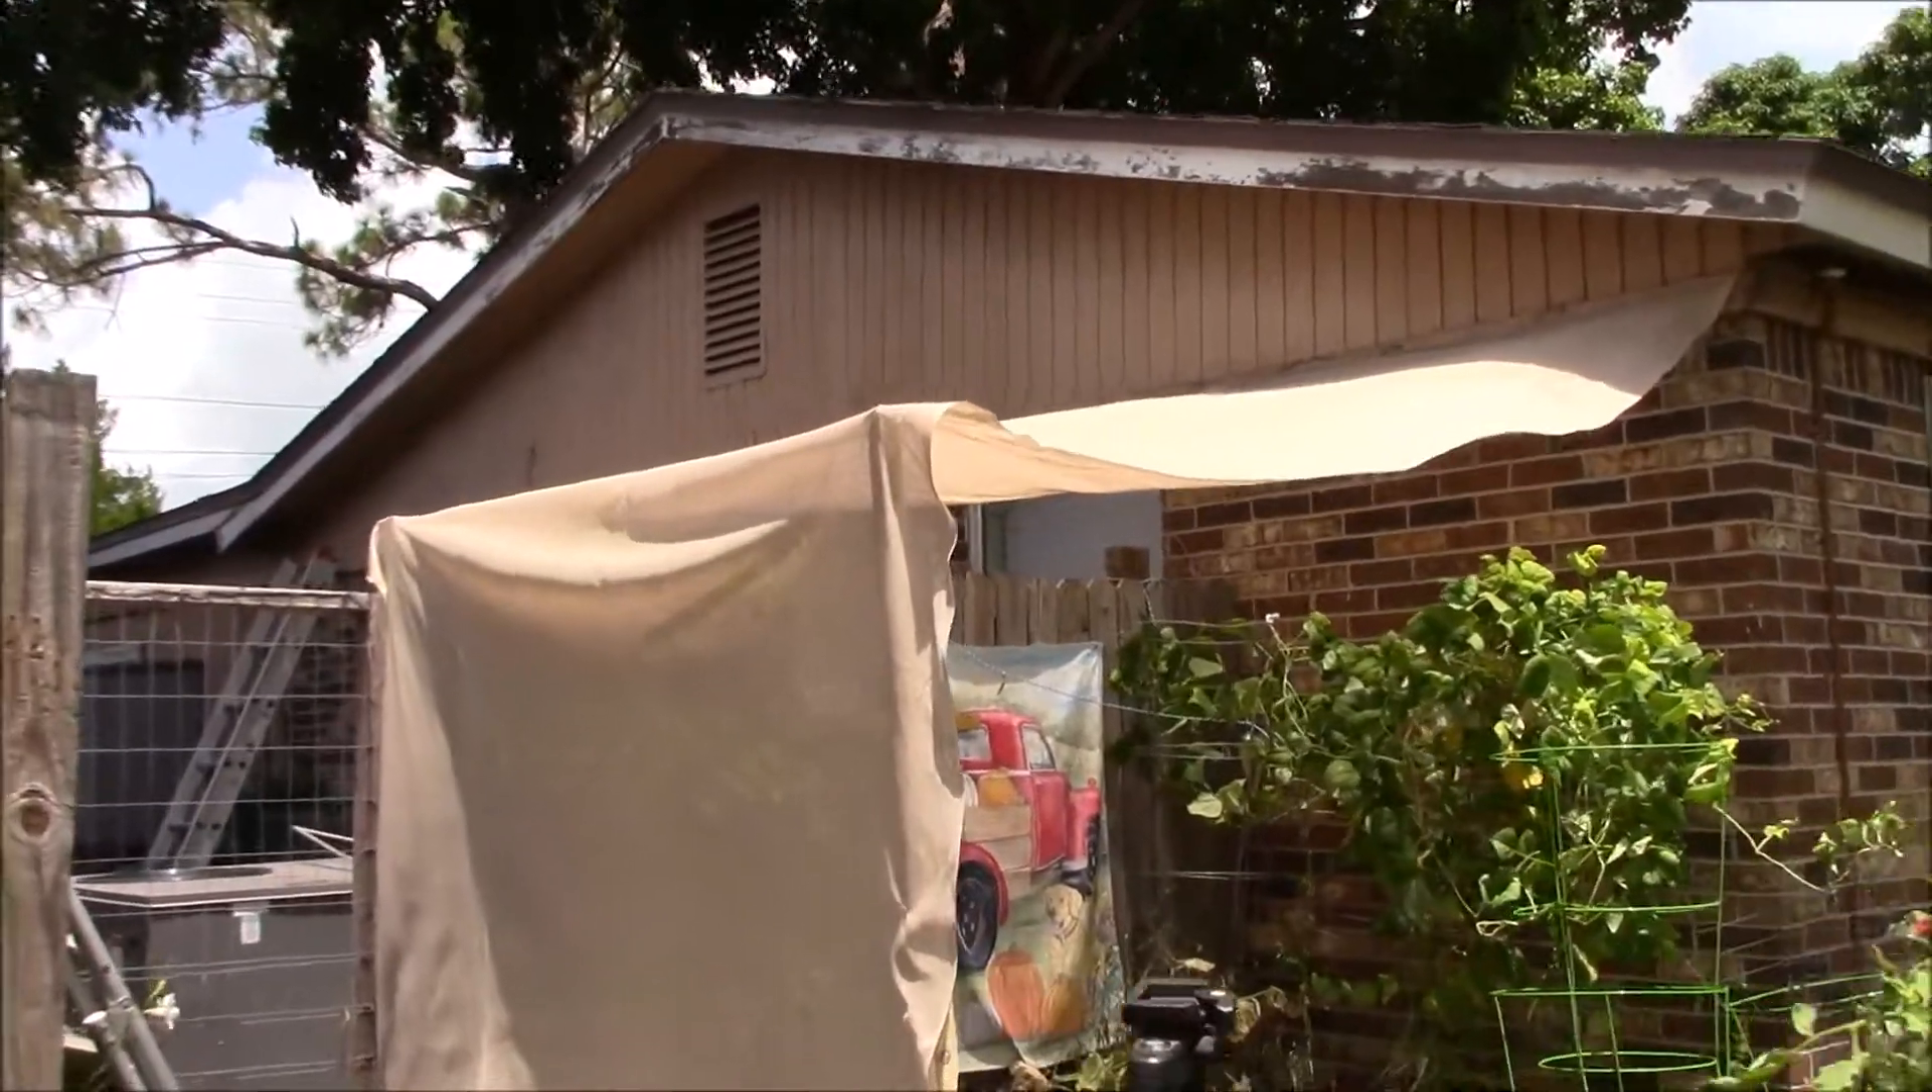I put the shade cloth up.